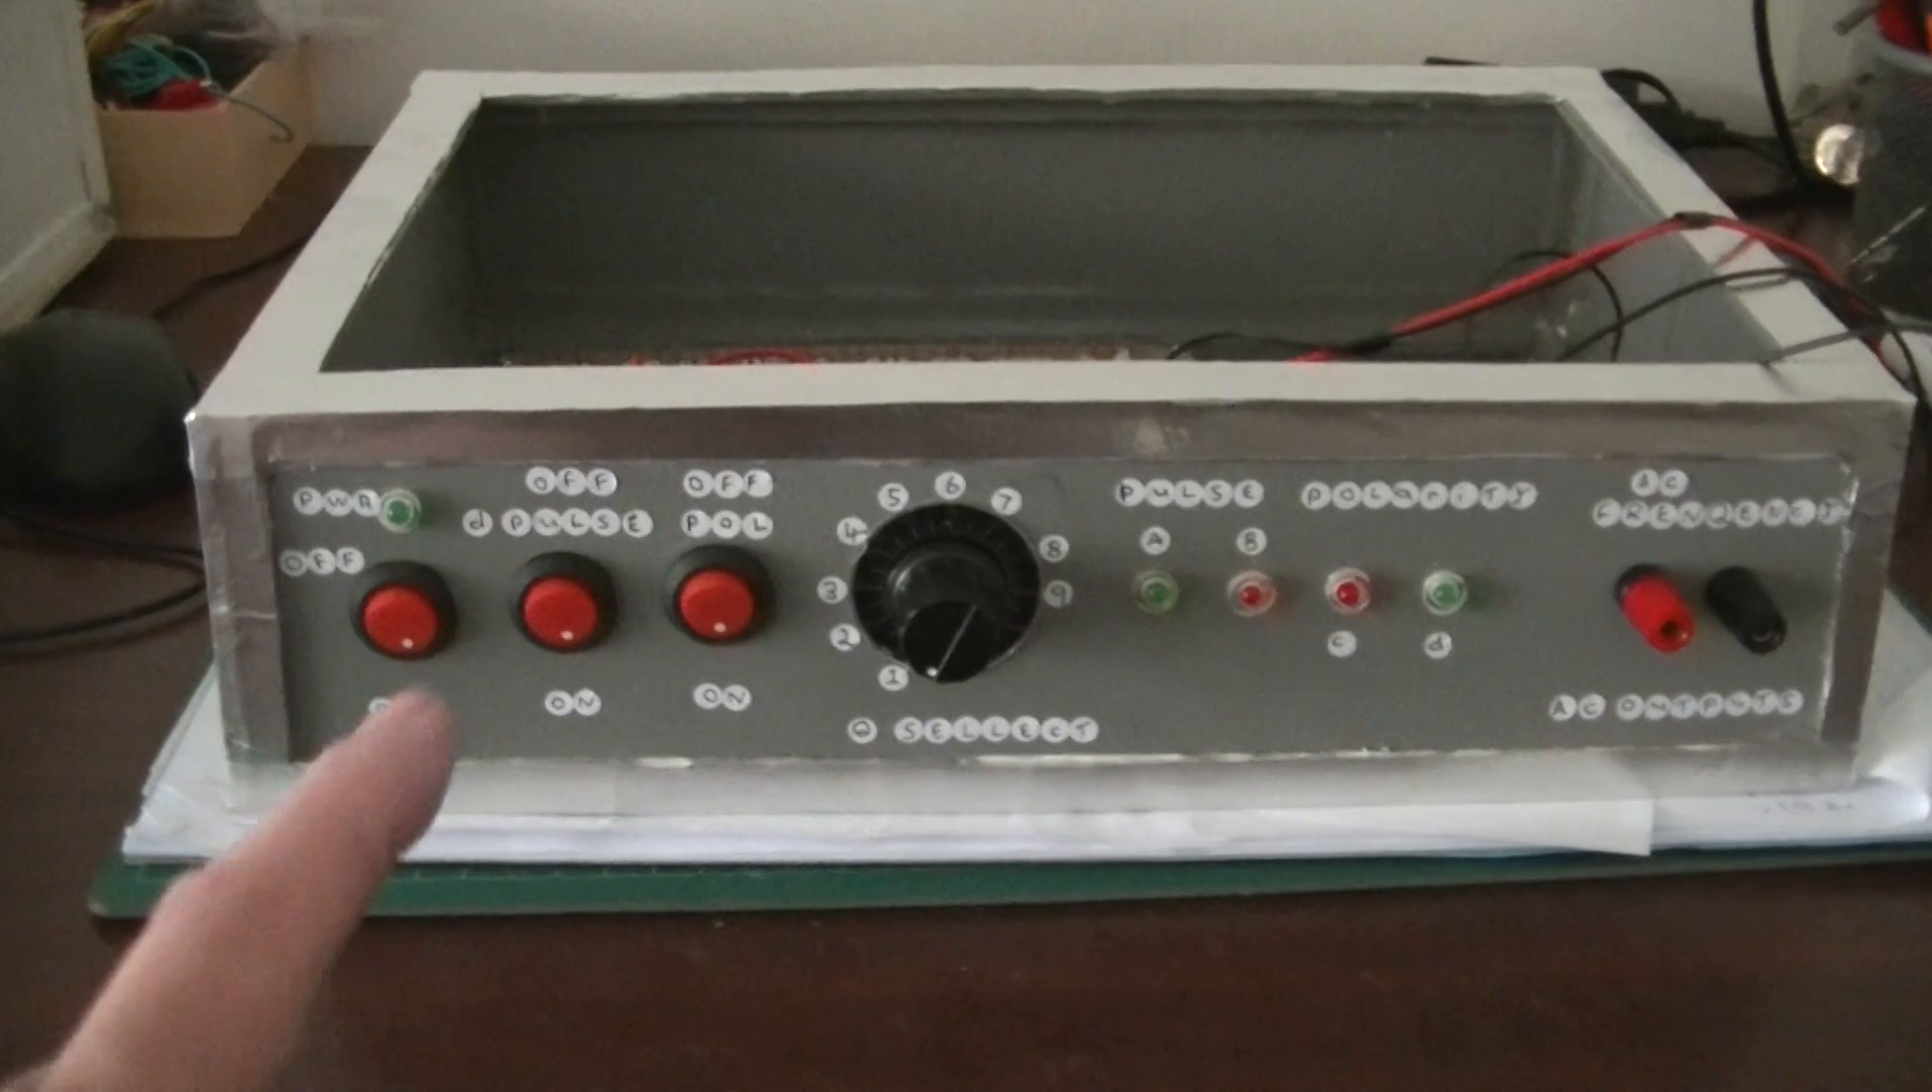Here's my latest creation here, it's nearly finished you see I just got to wire it all up and make the lid for it on the top here.